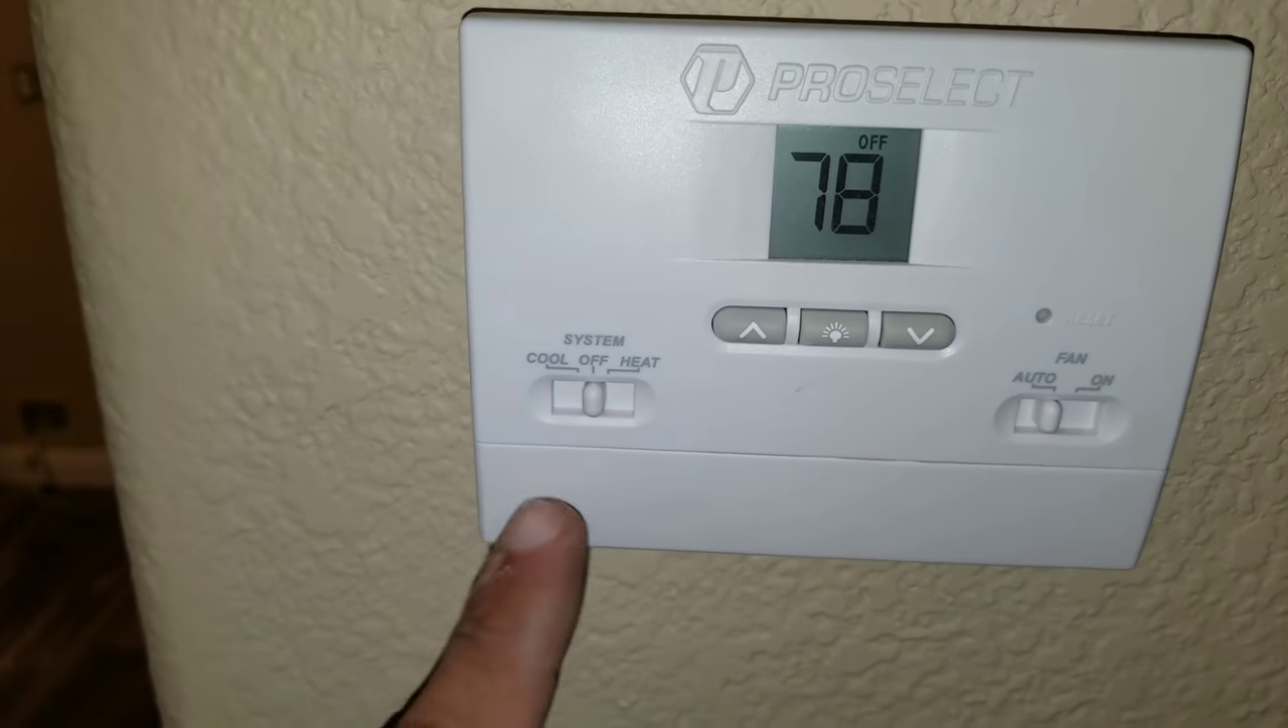I put the face back on my thermostat and I do have it on the off position.